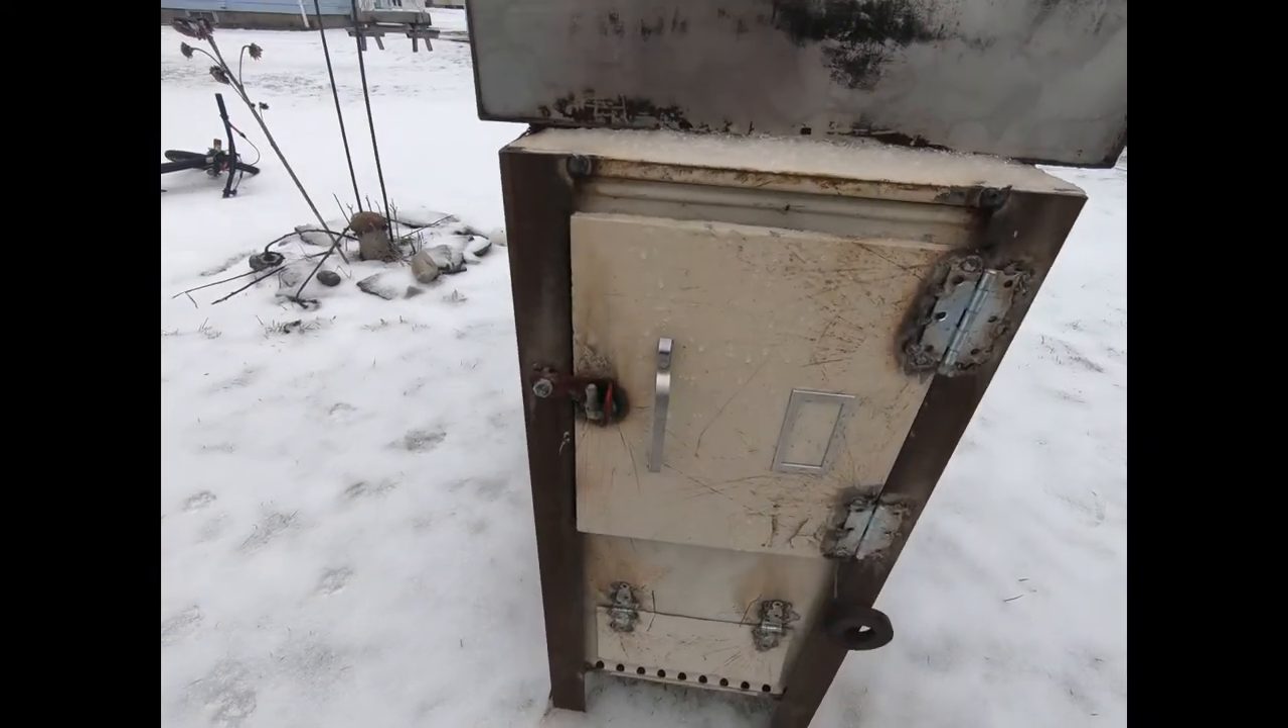Here's my finished door I used a file cabinet door some cheap hinges.